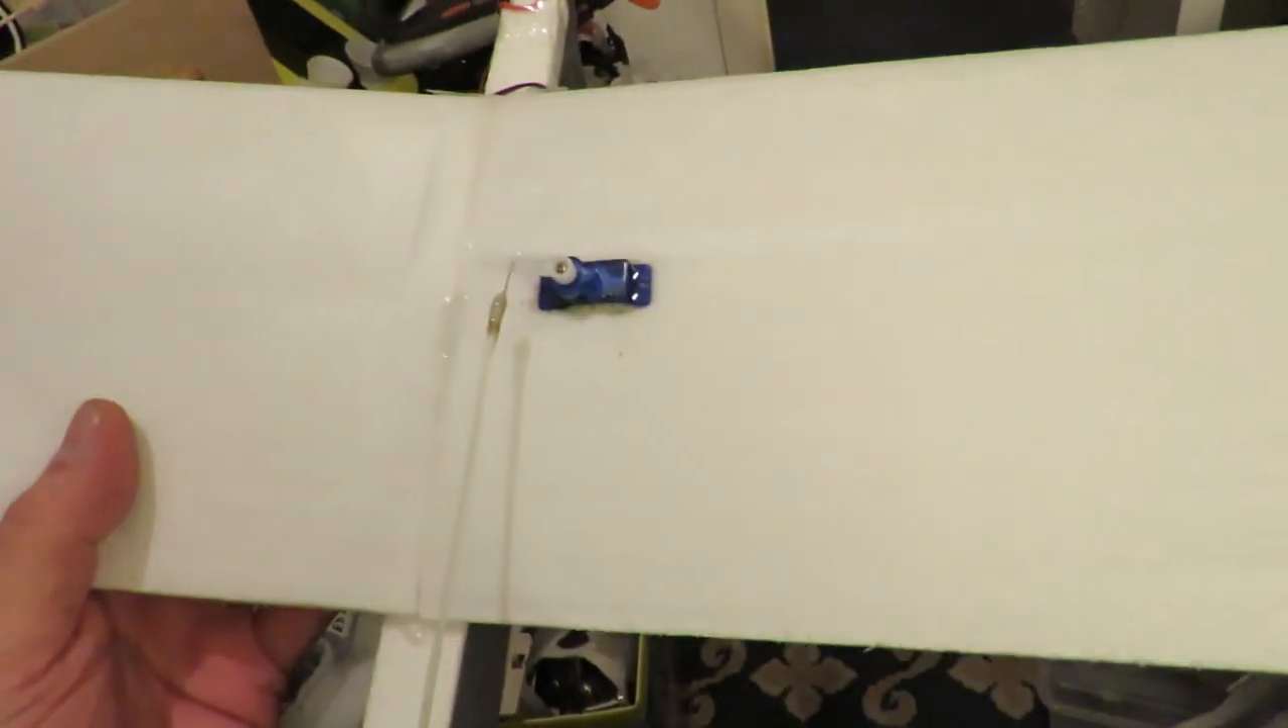The servo's there, sitting in the wing.